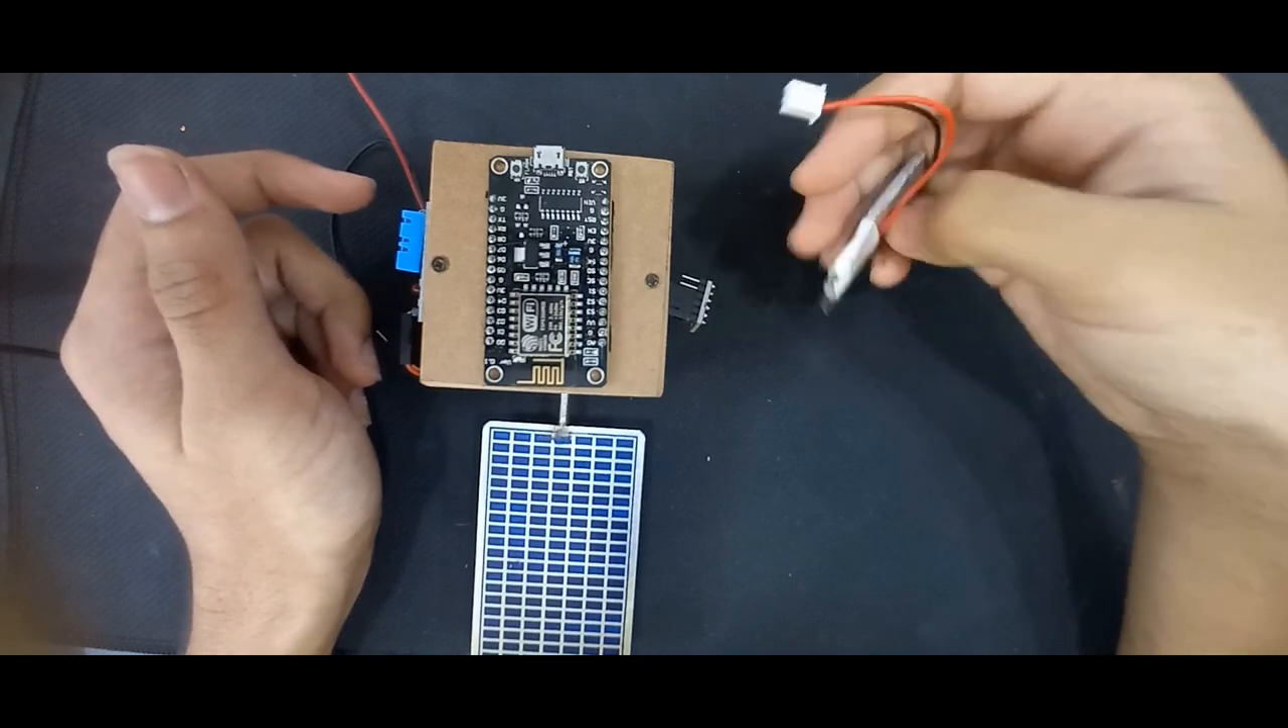As you can see the solar panel is attached to our satellite.